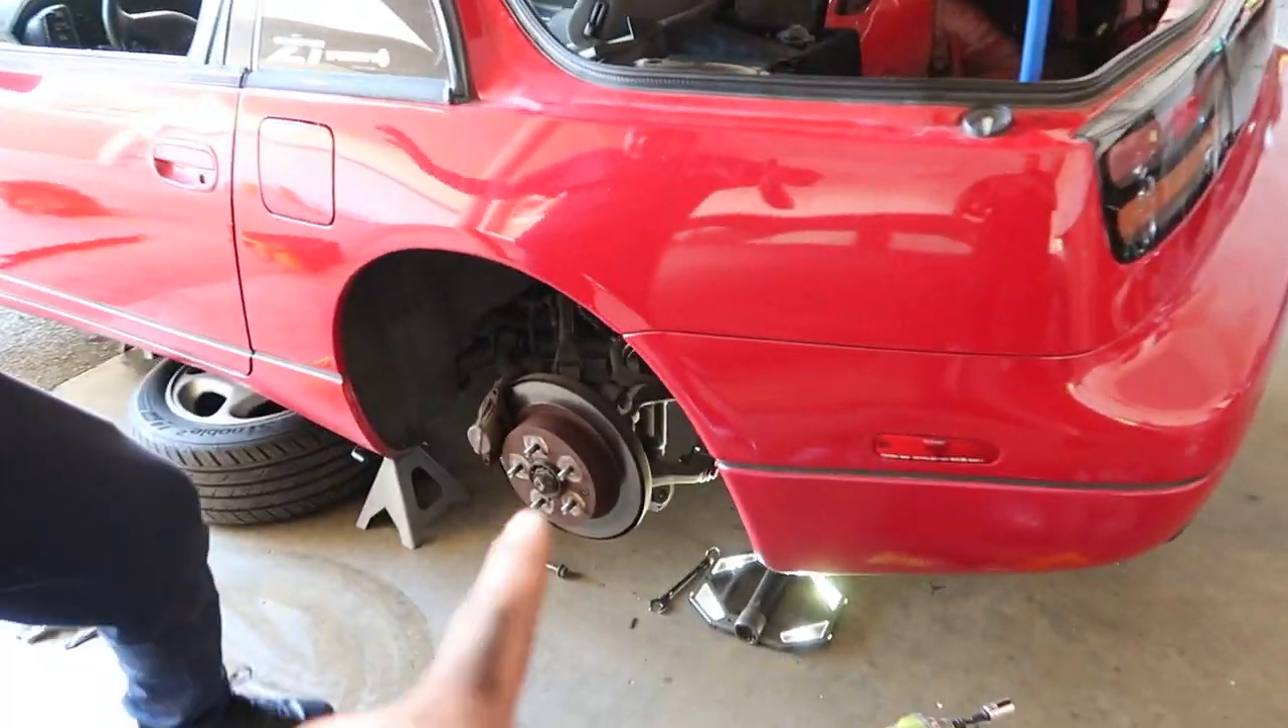Got the wheel up got it on jack stands got the wheel off.